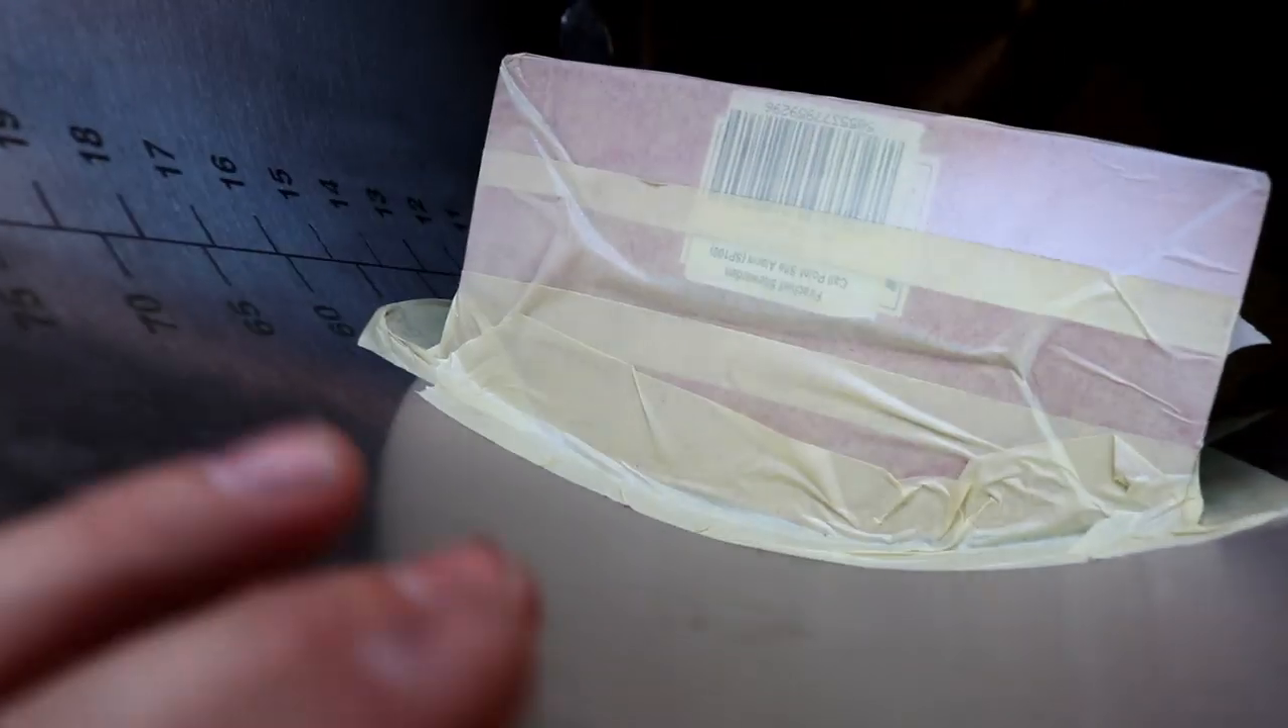On the inside I've installed a box which is taped to the side of the tank.